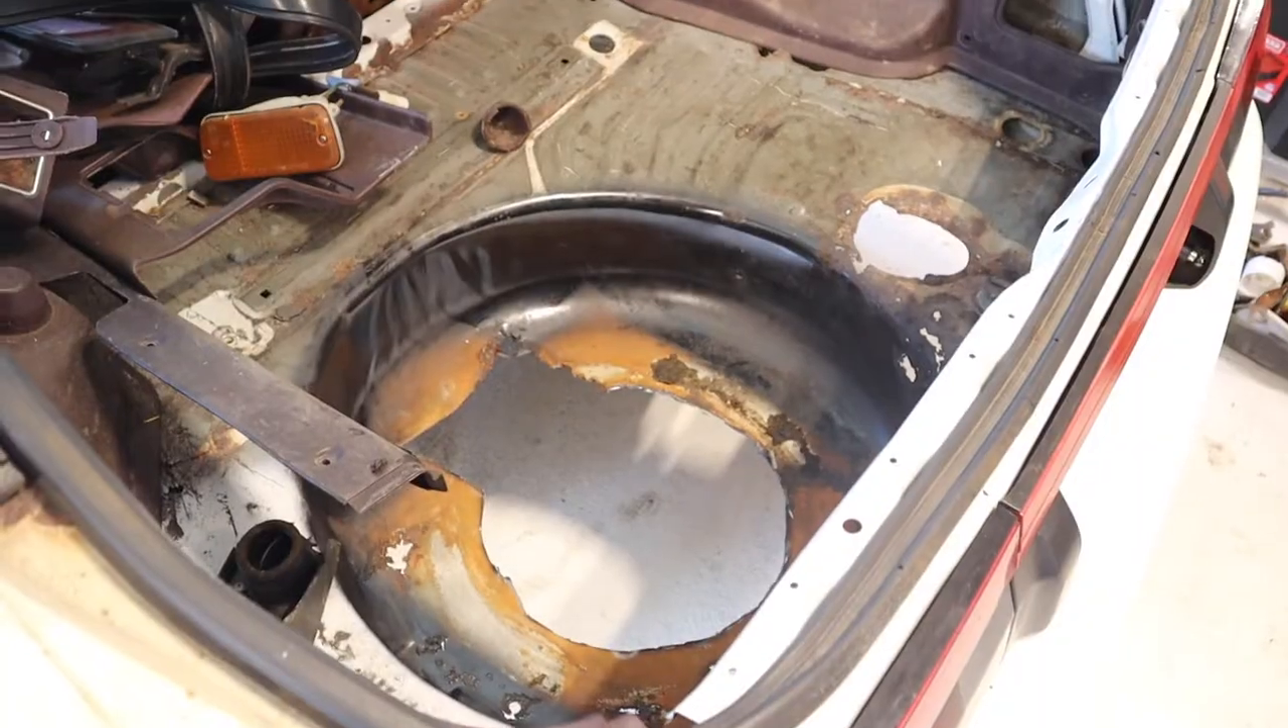So we're missing part of our floorboard but we knew this already.